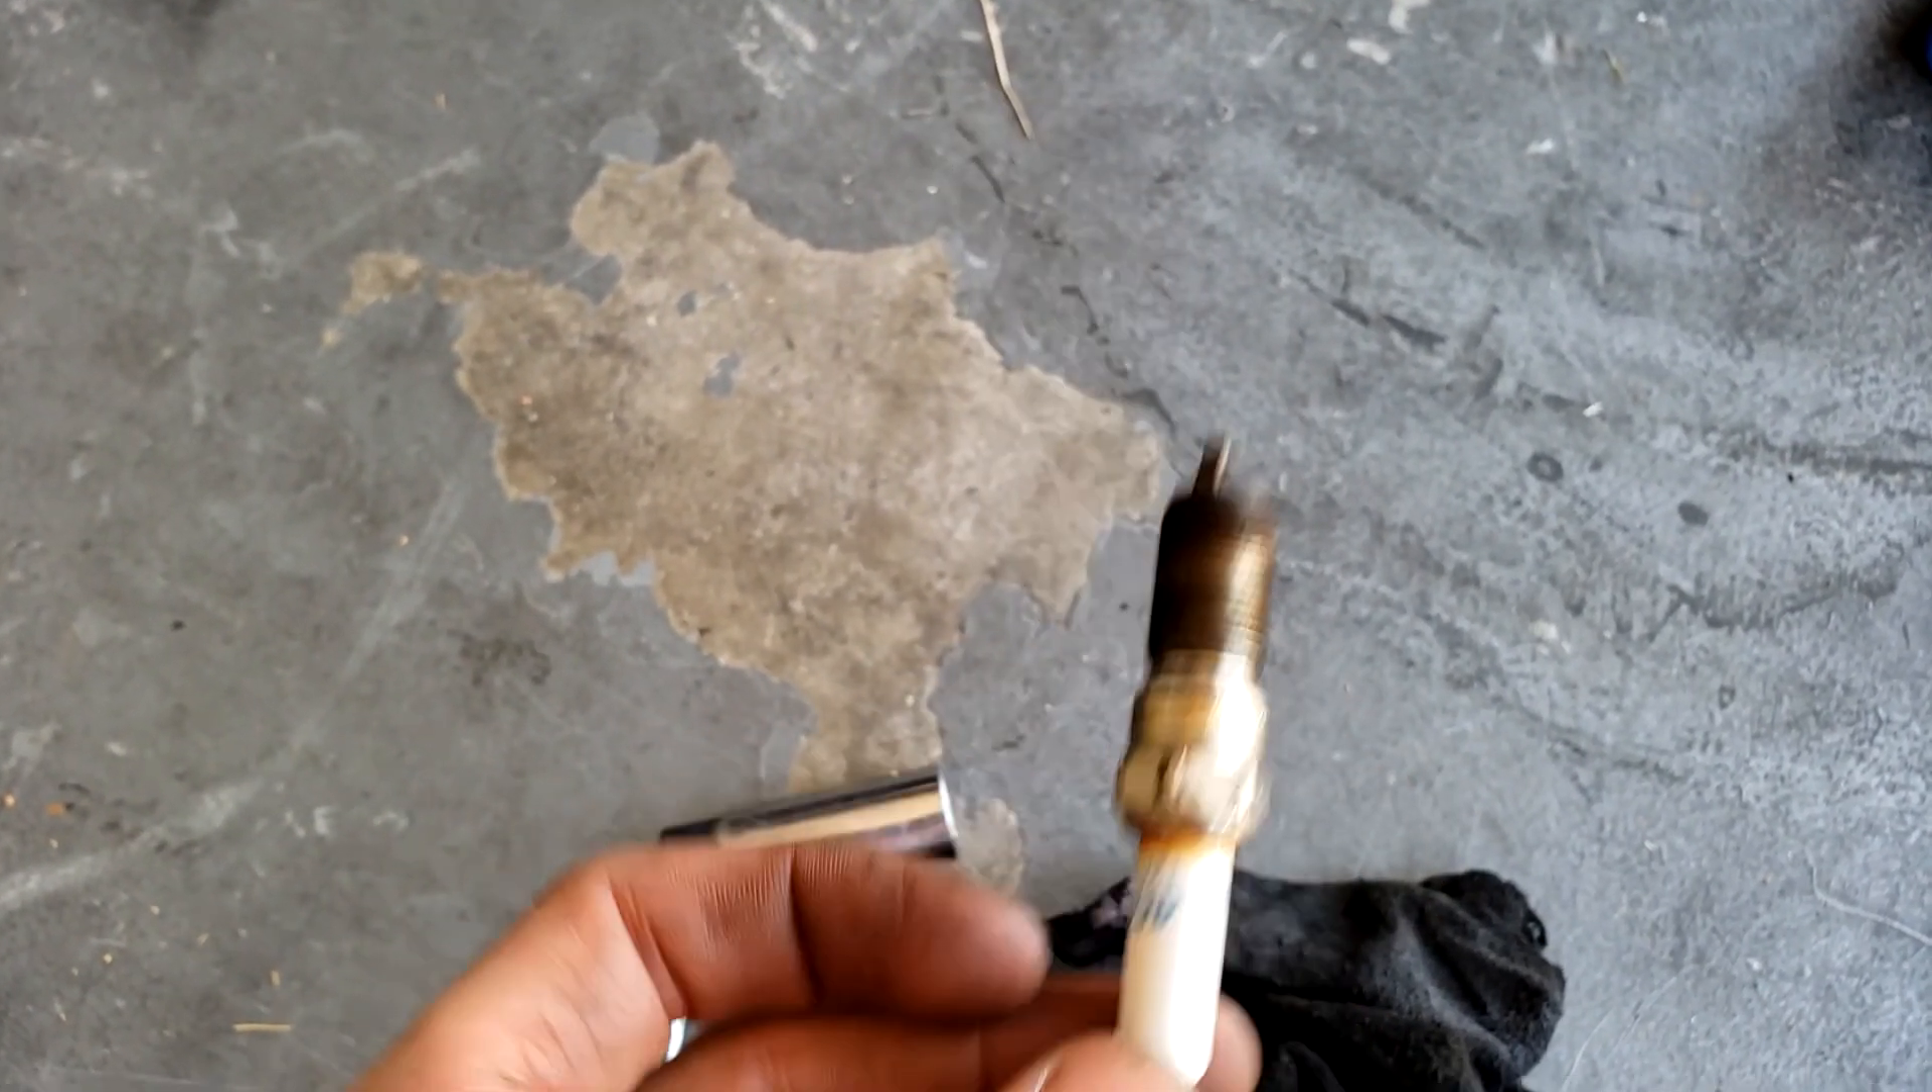All right, so we've got the spark plug out.